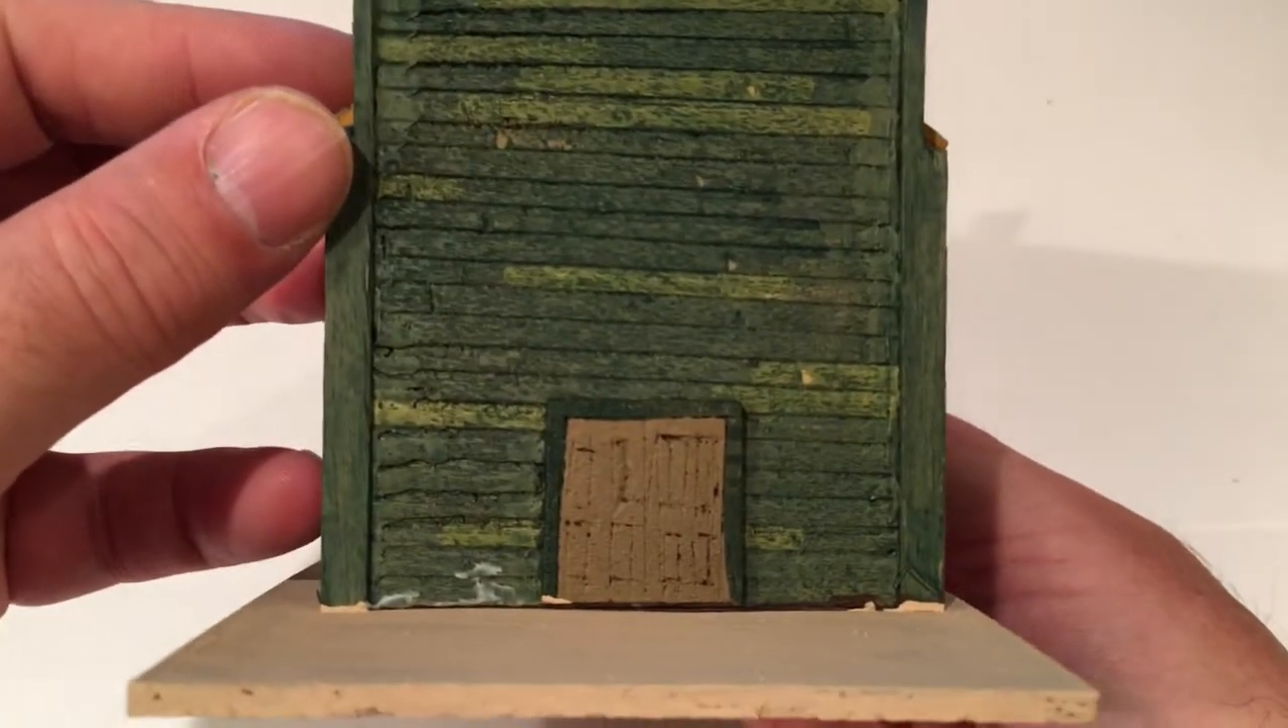So I need to finish painting the door. And then add the signs on the front.